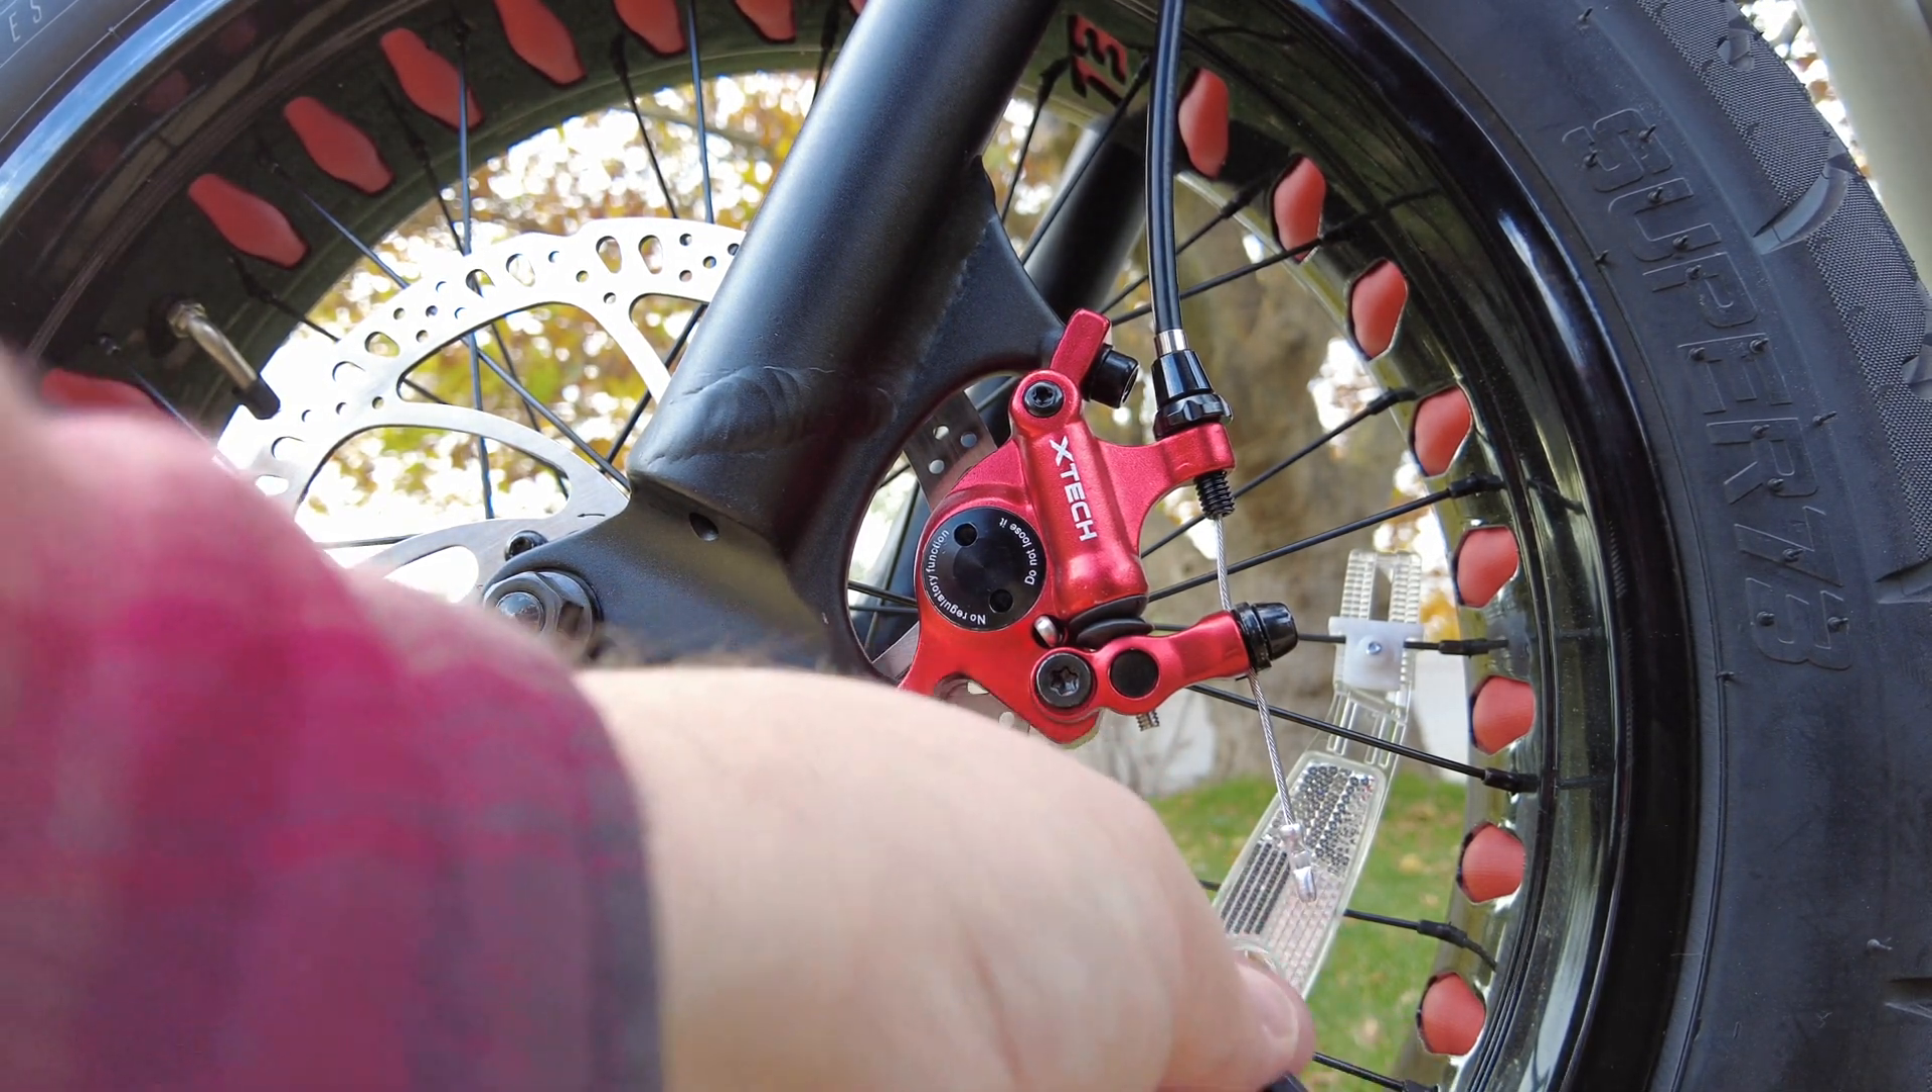The new hydraulic brake calipers are installed and had I not been shooting a video this would have taken me less than half an hour to swap these out.